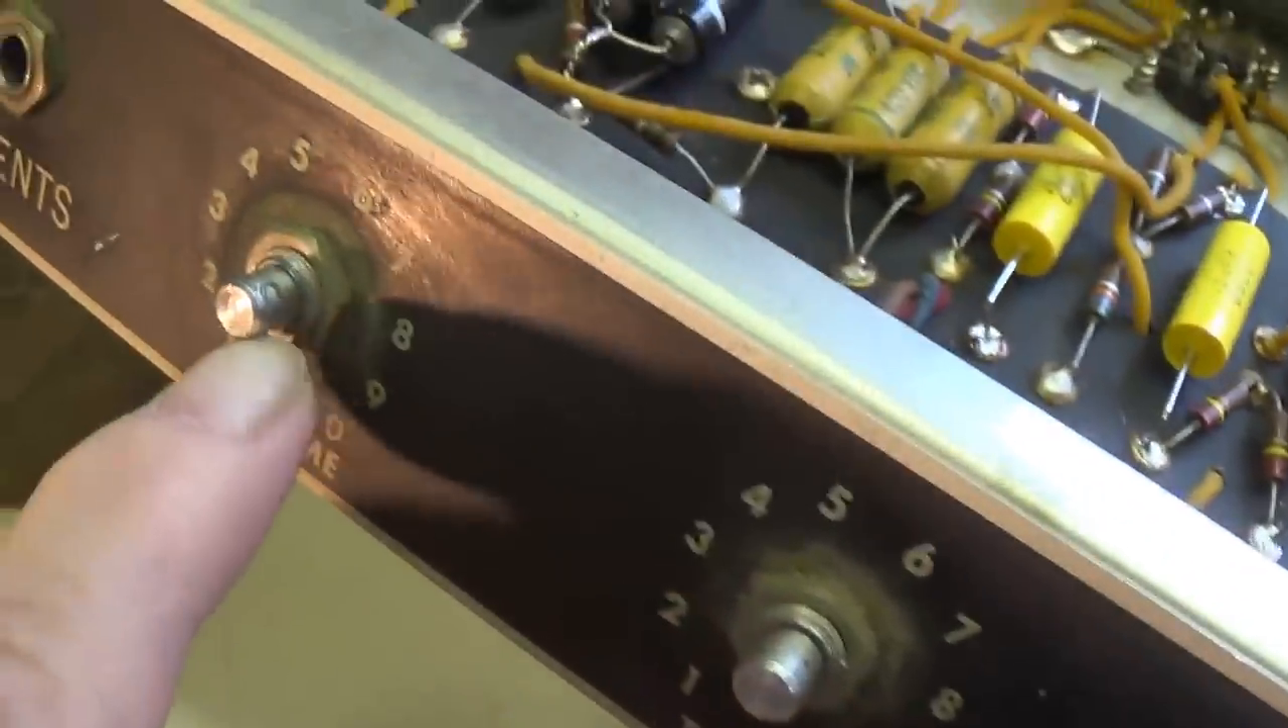On the cosmetic front, I've removed the knobs.